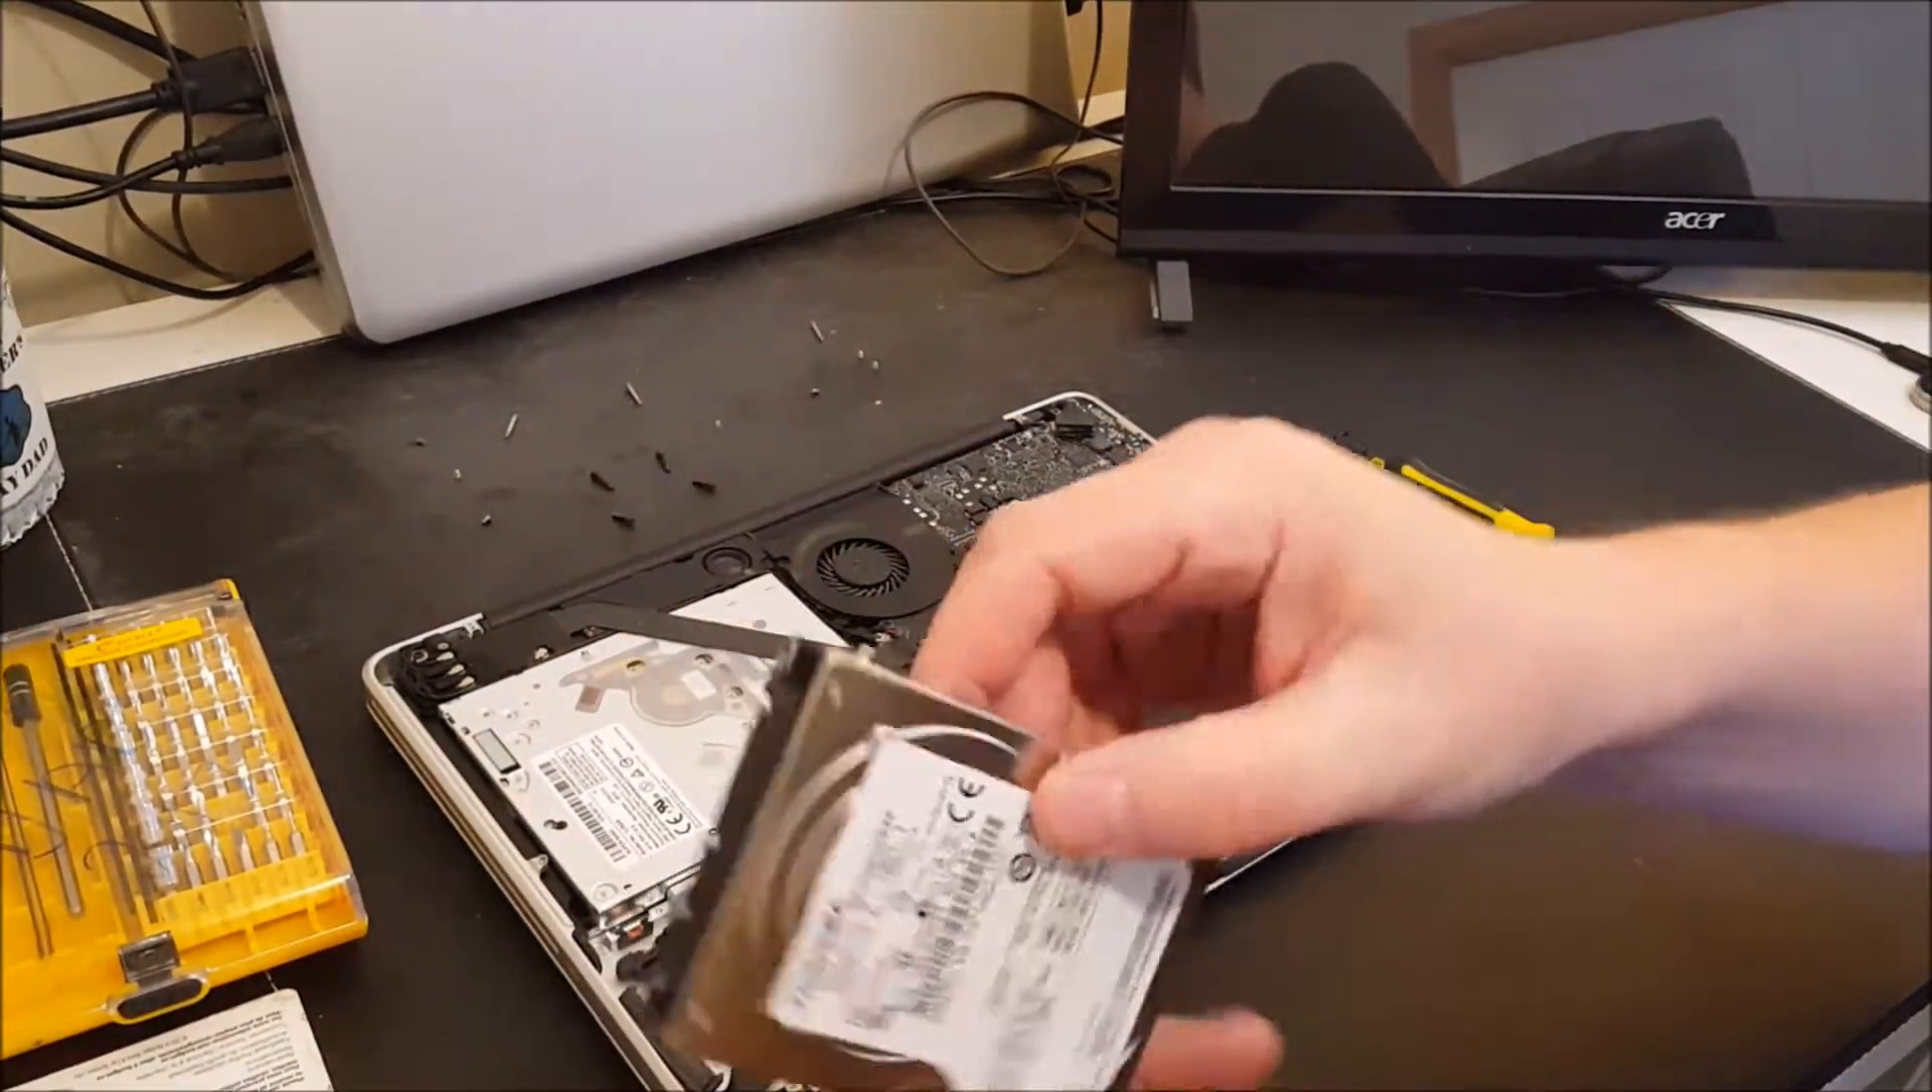Okay so I have the old disk out.